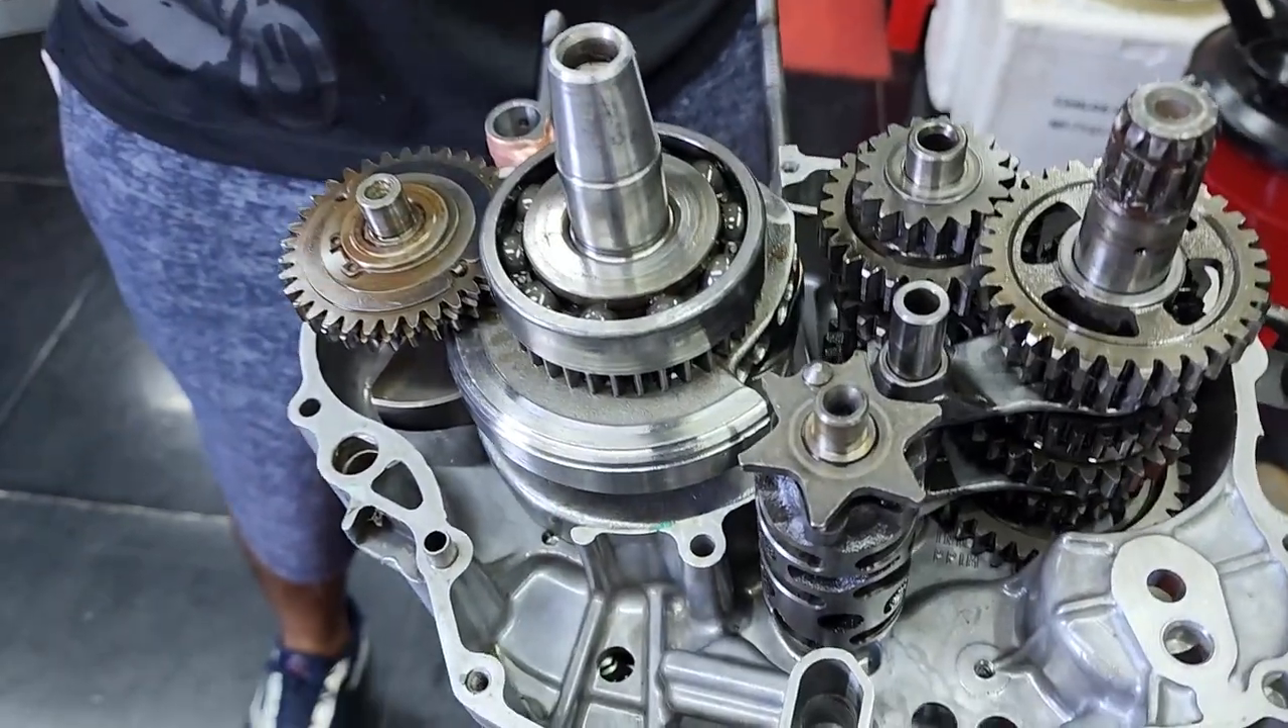Aqui já tá o câmbio, tudo bonitinho.